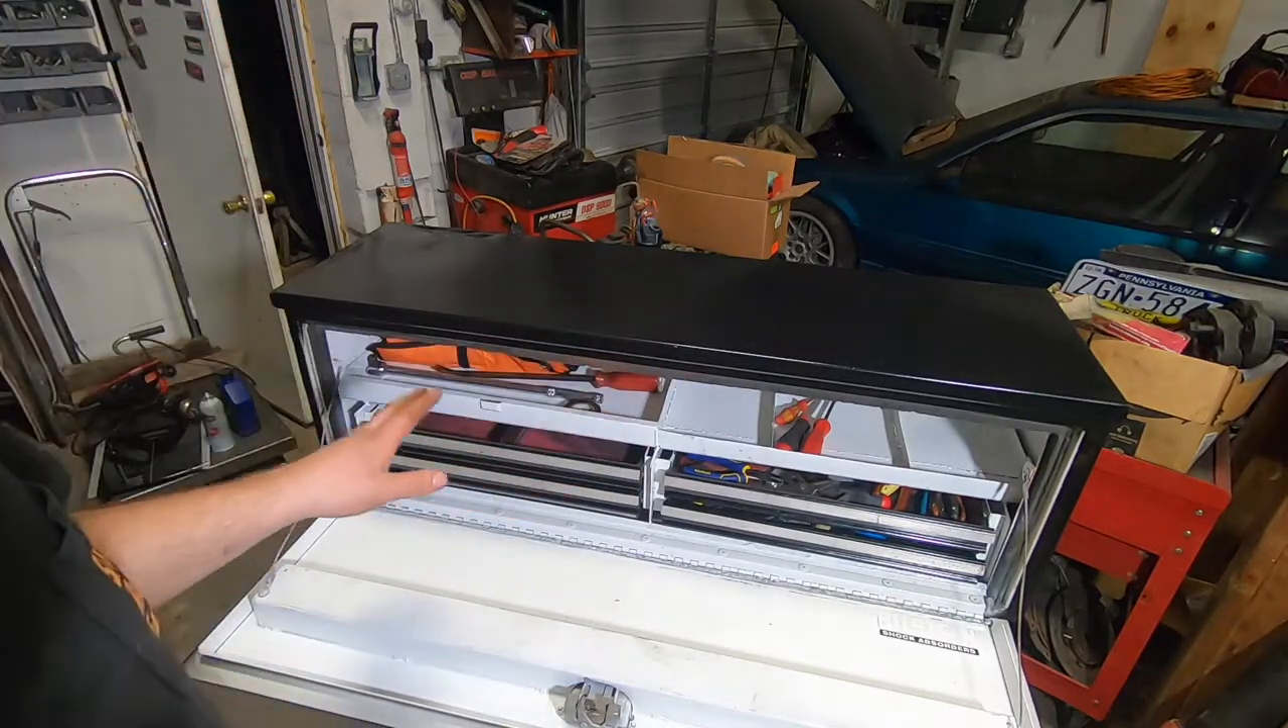So anyway since i filmed last got all the drawers back in here.